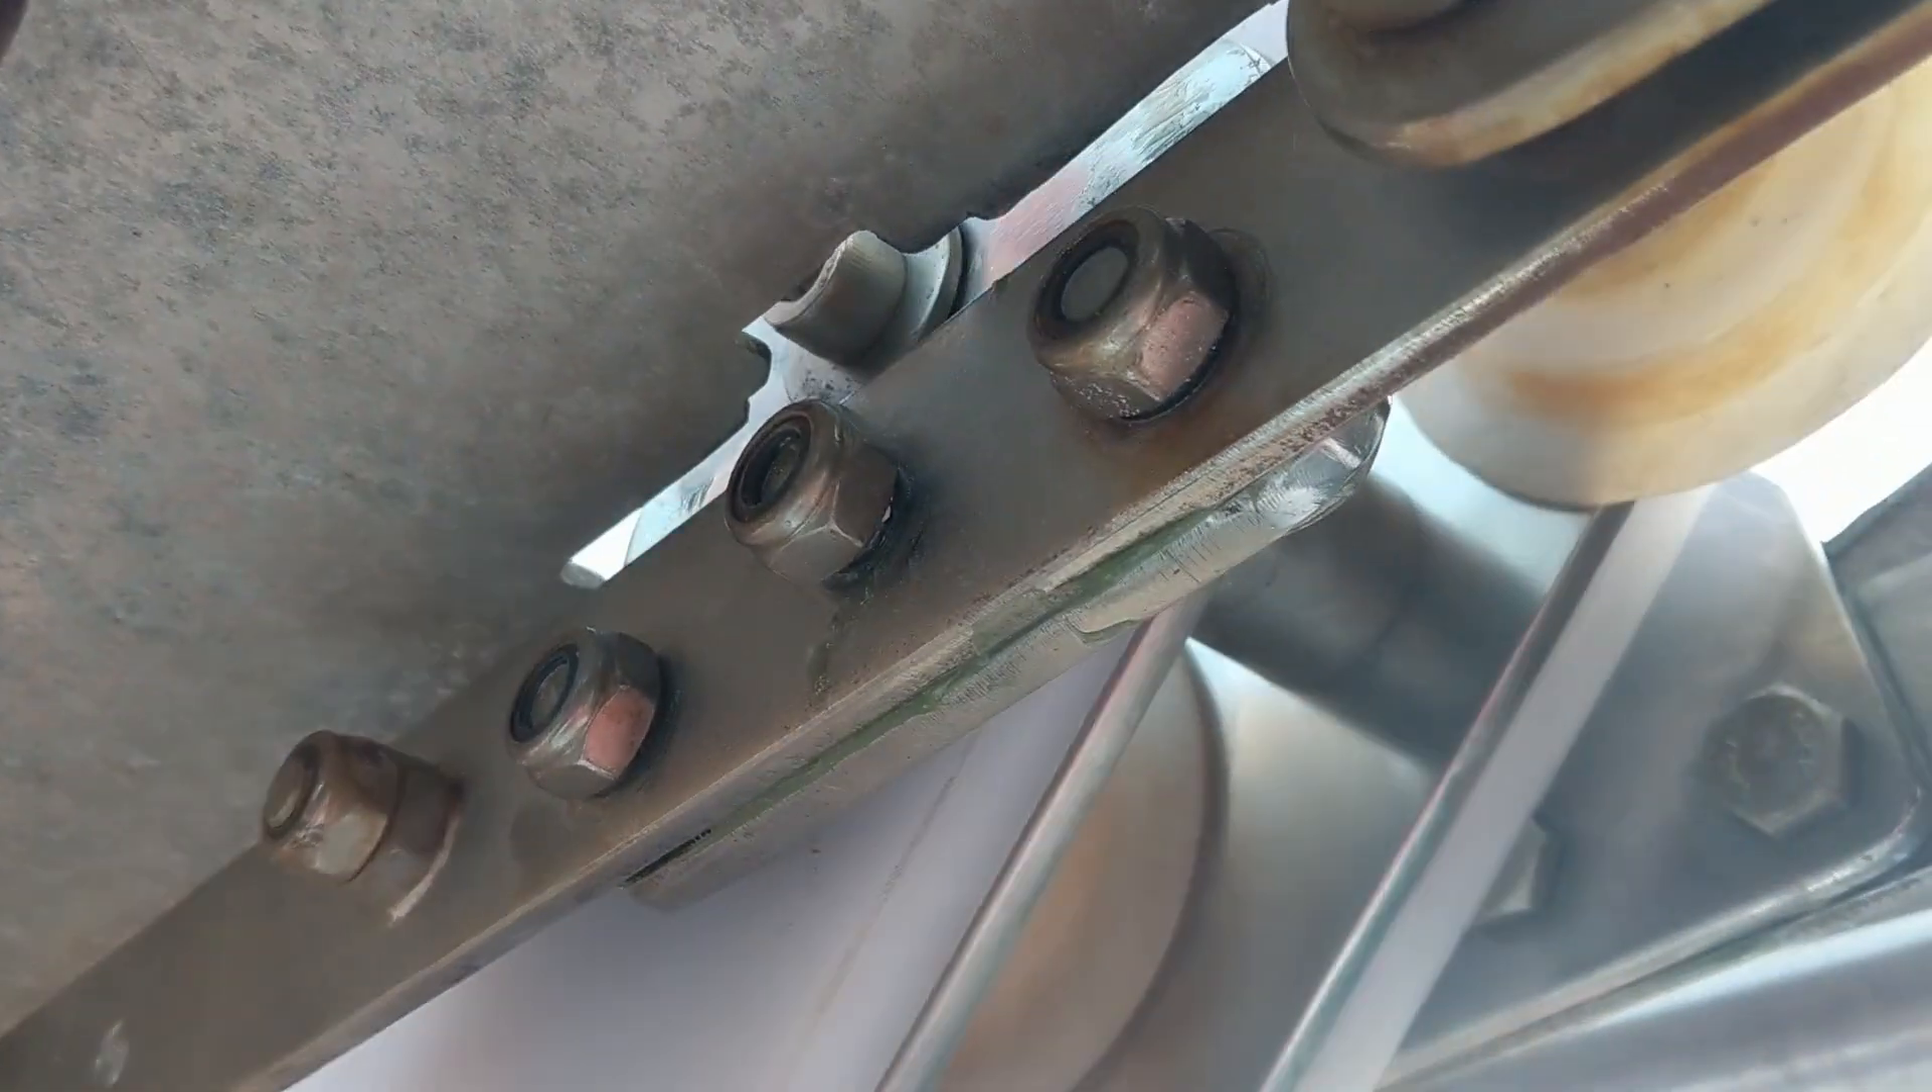Мы все-таки ухитрились поставить все винтики болтики теперь у нас будет все надежно.